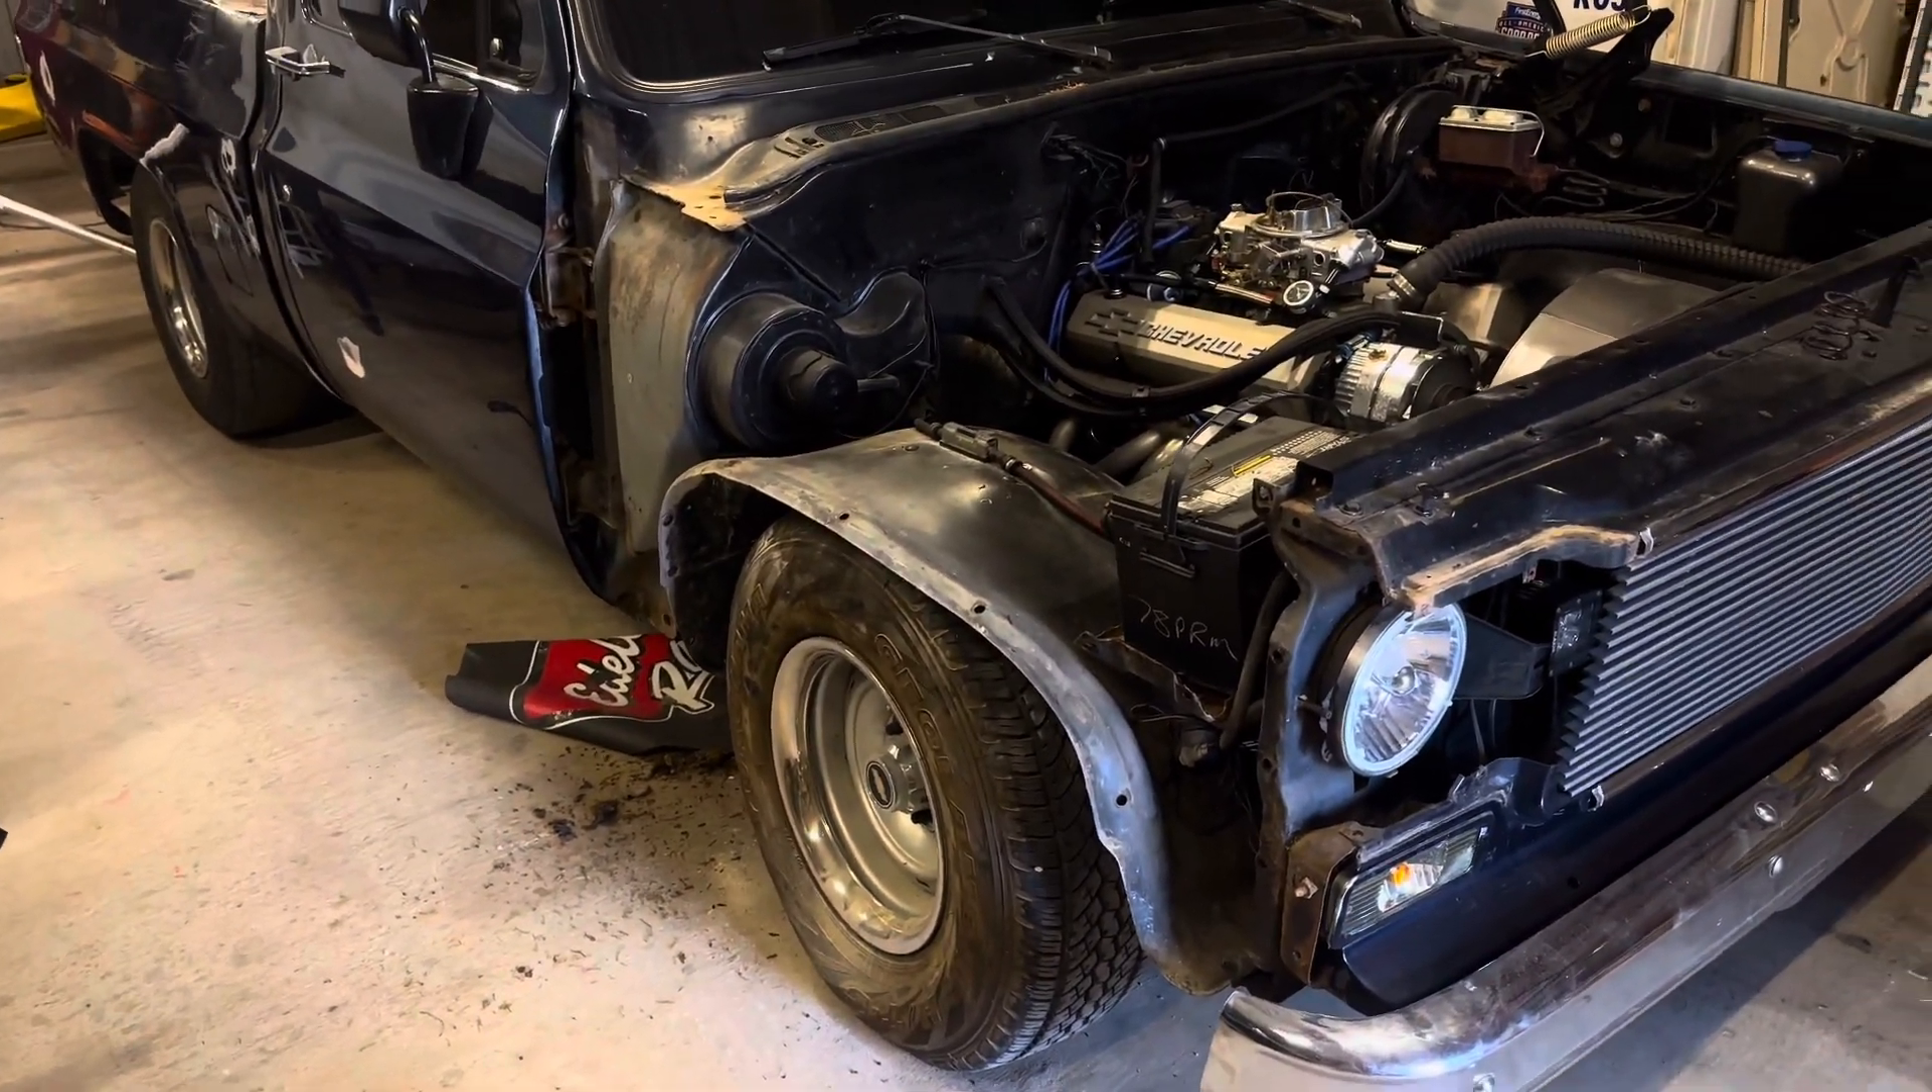So the passenger fender is off.